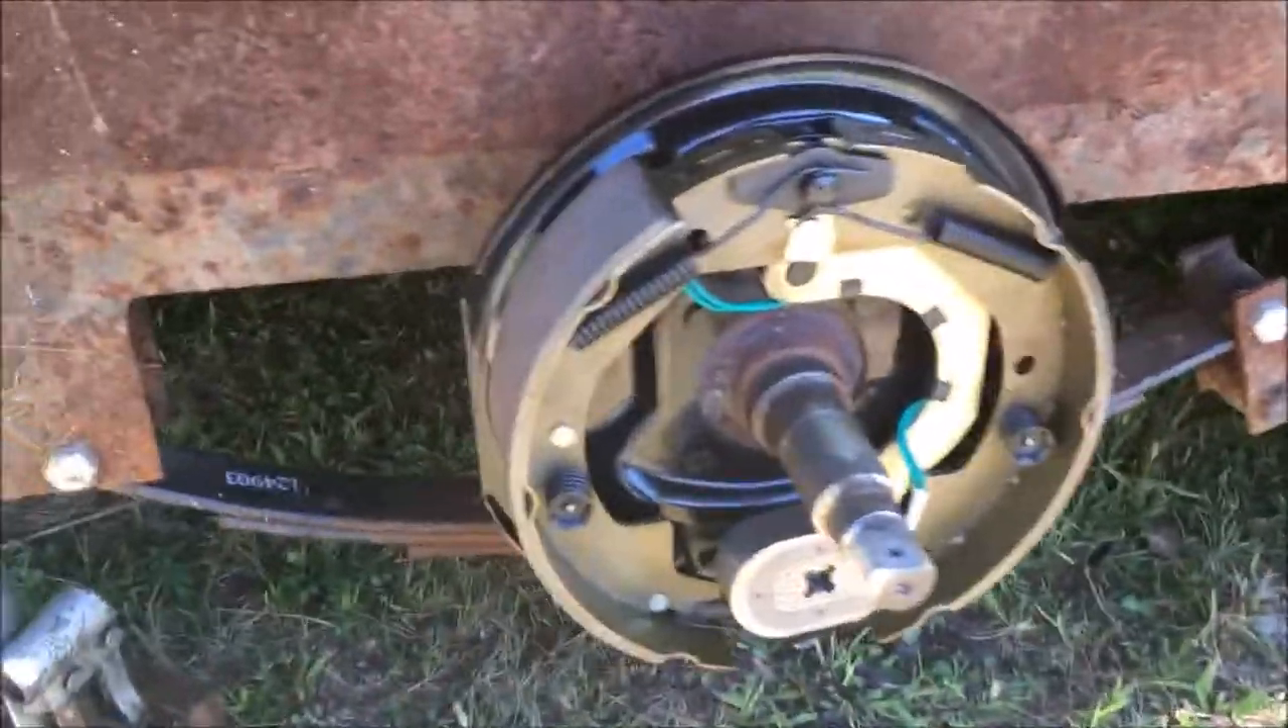Okay I've got the axle bolted back in and uh the new brake assembly is bolted on.